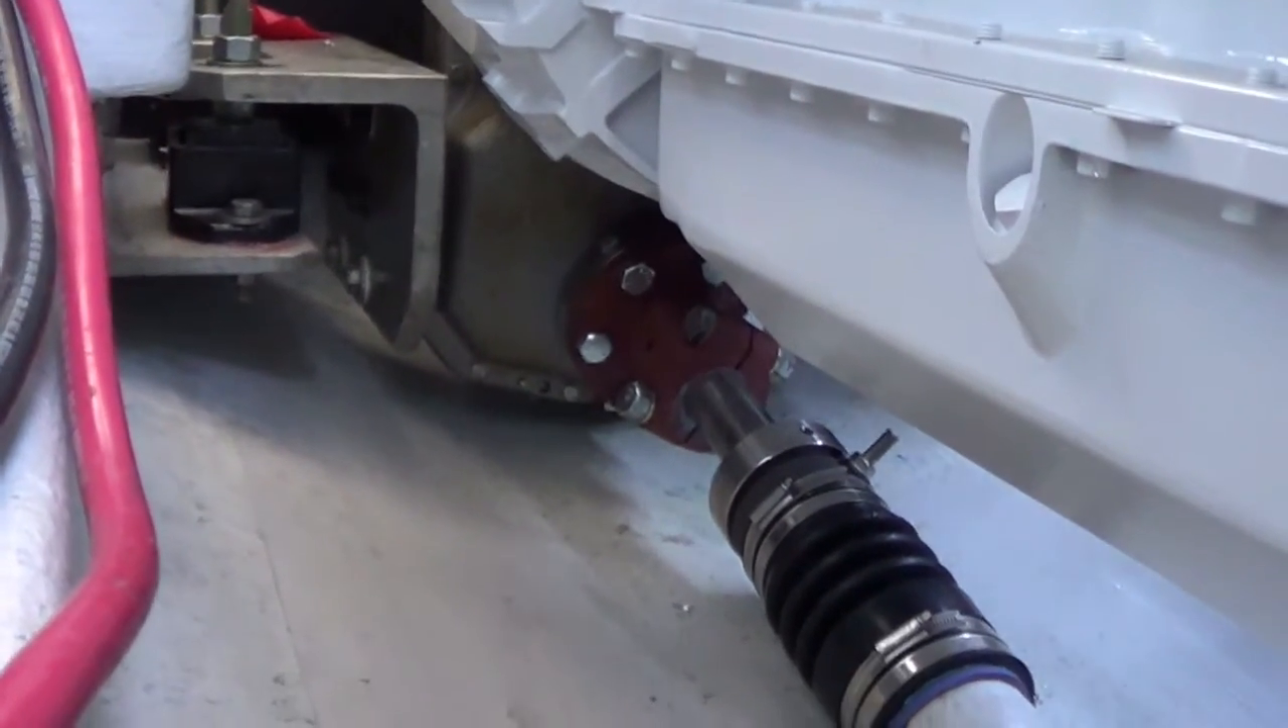We just got the coupler bolted on for the final time torqued all the bolts.